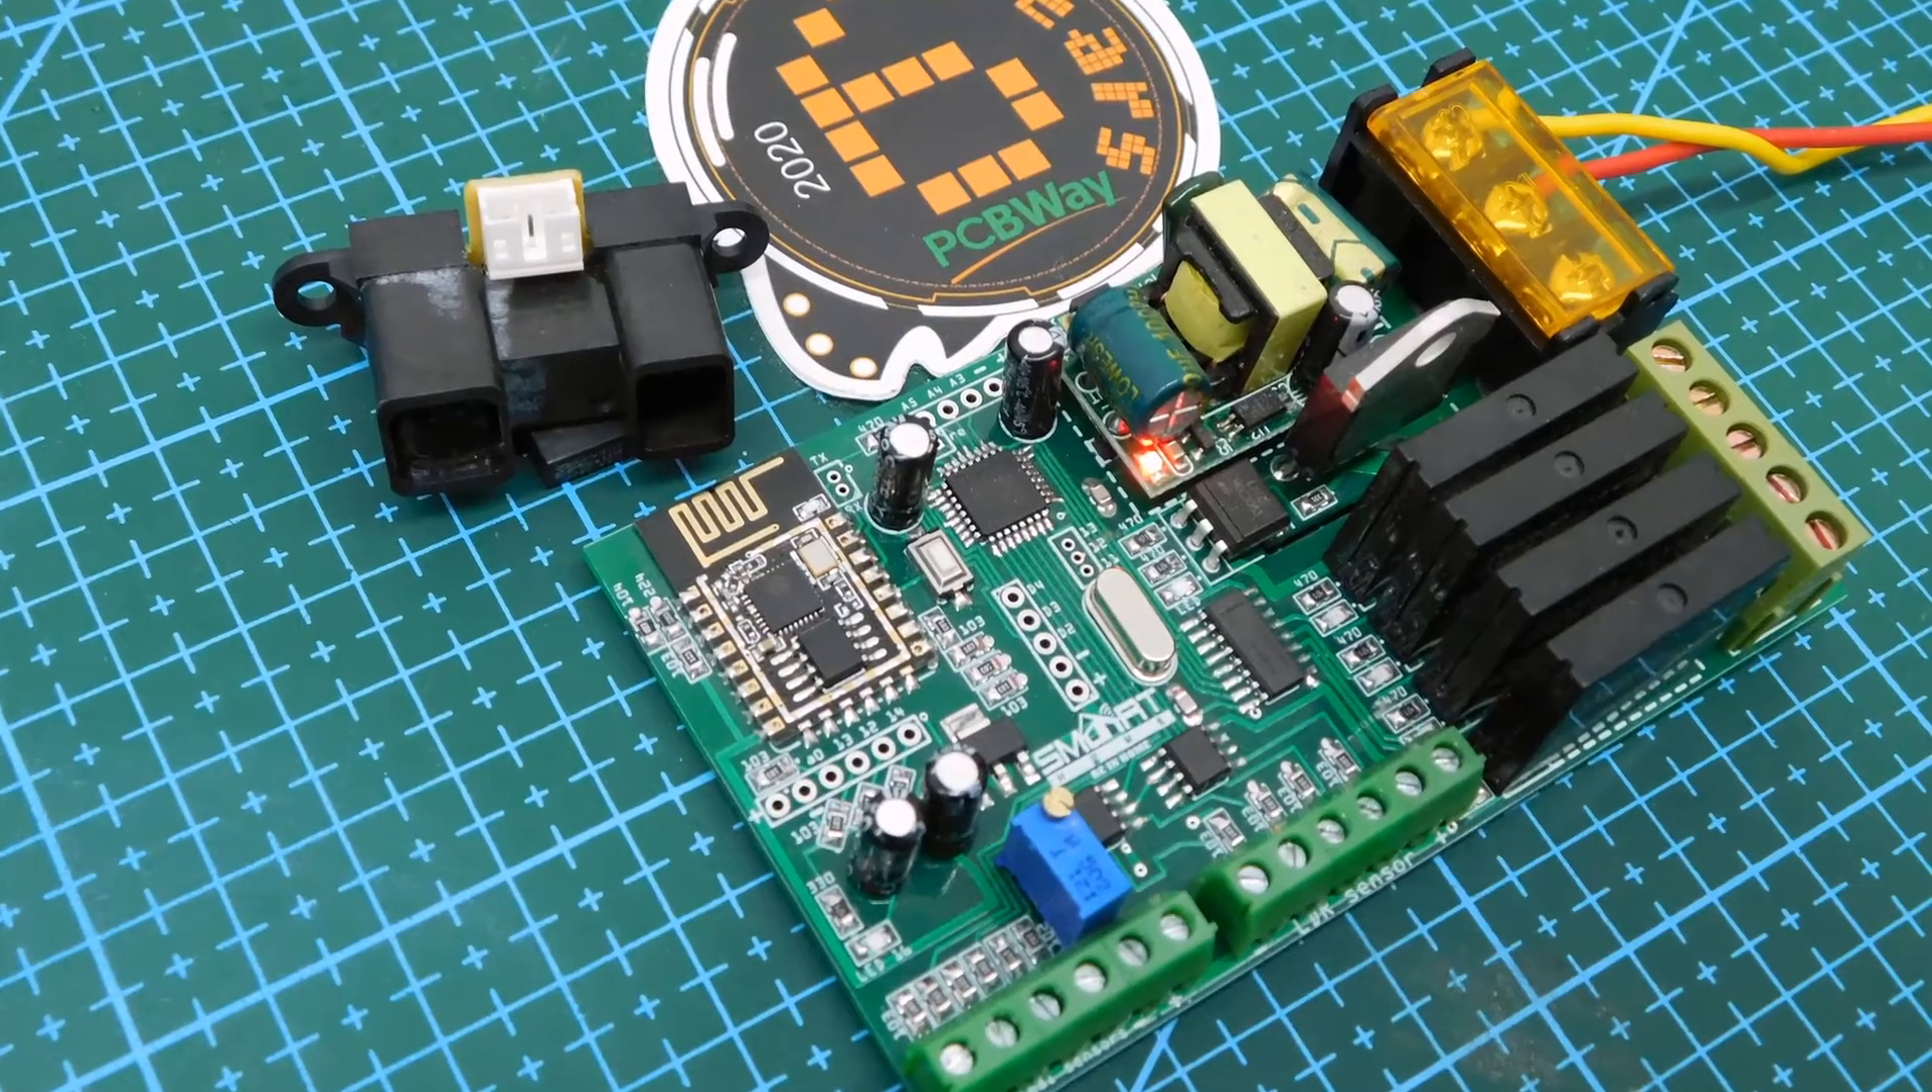بعد كده ركبنا المكونات وأنا بأعرض الصور لكي ترى كل المكونات.